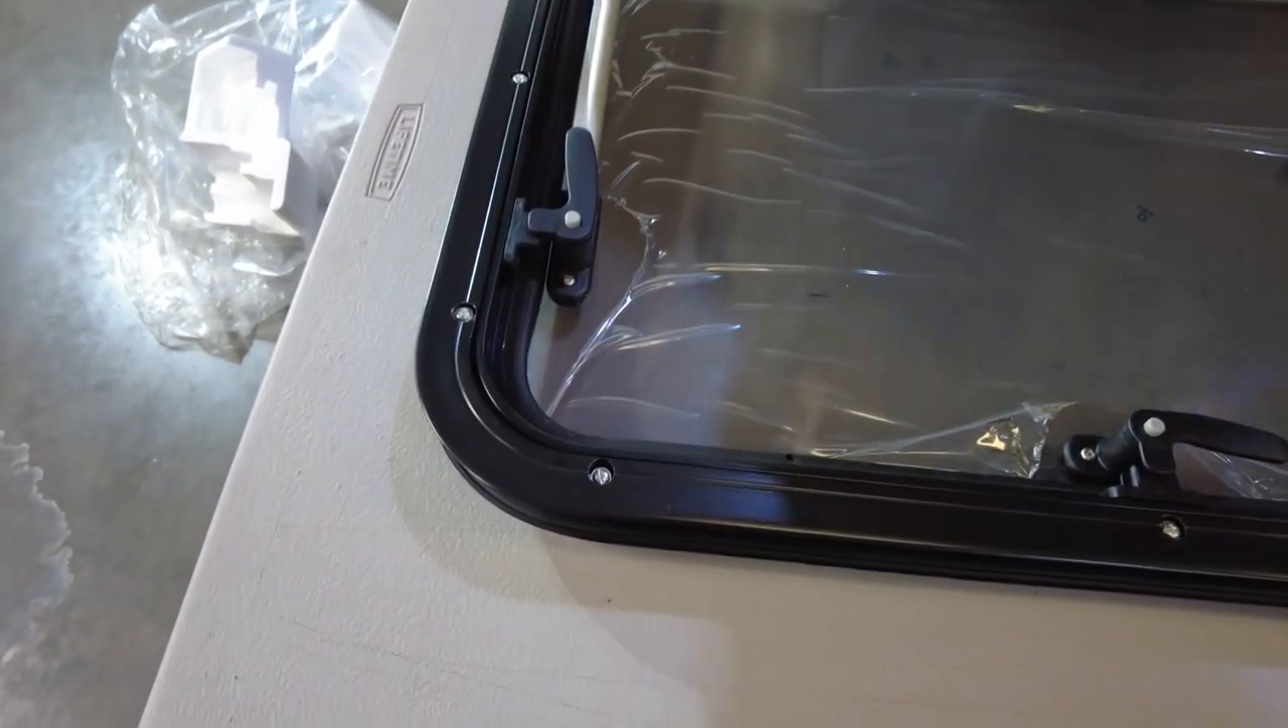And then installed on the window with screws is the inner frame ring.